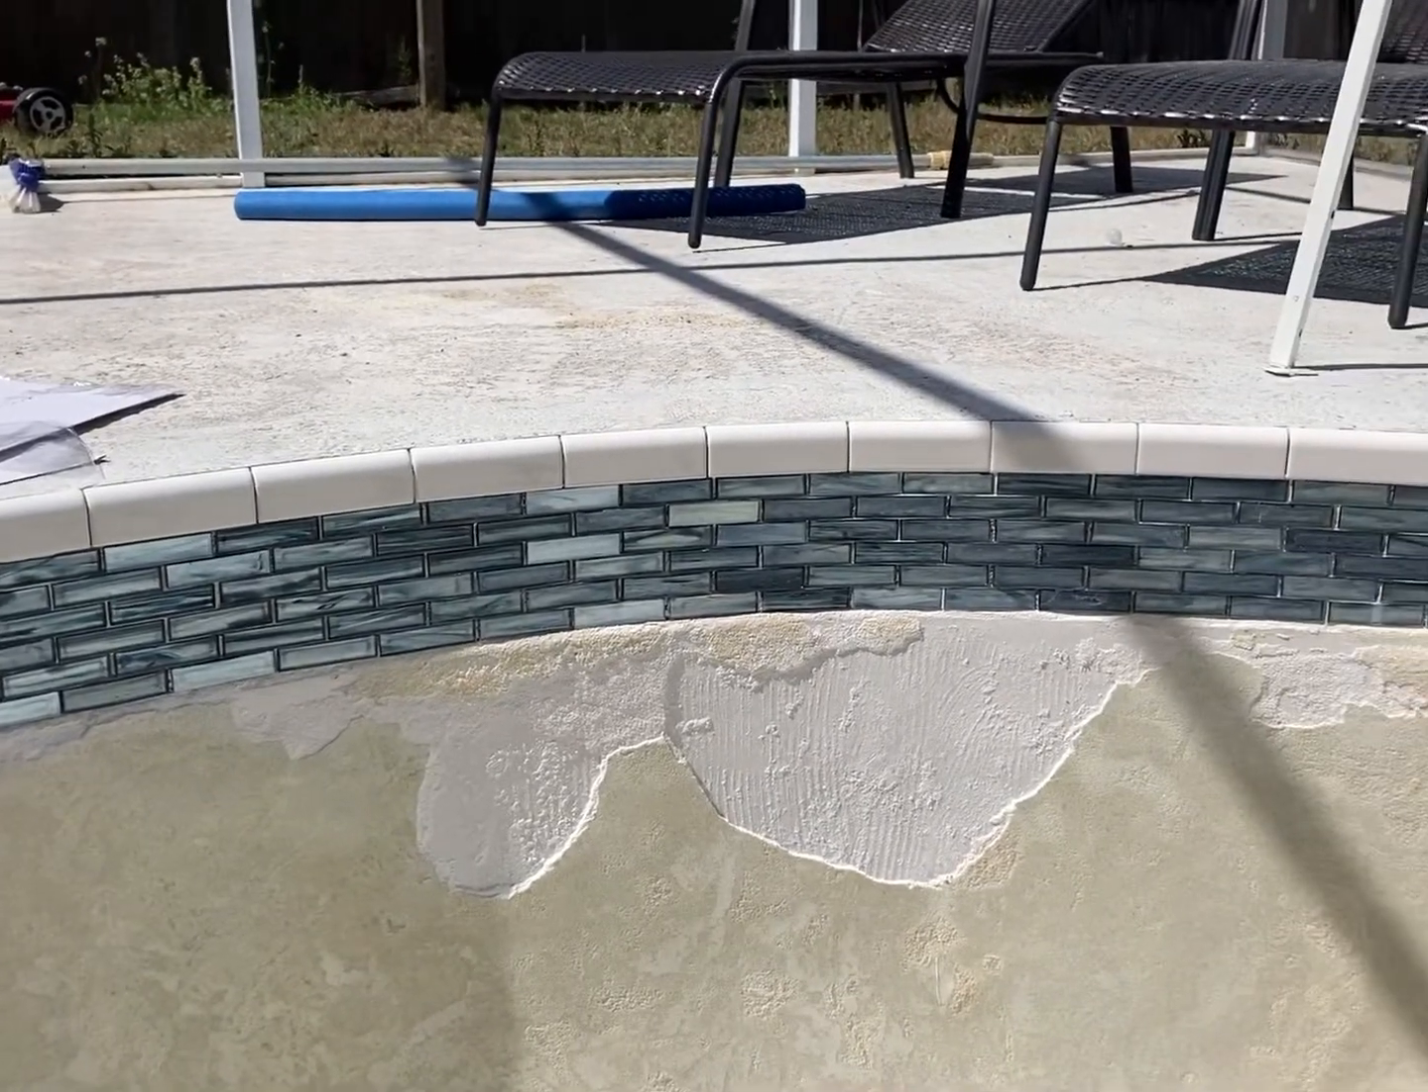And this is how much tile I've gotten done.